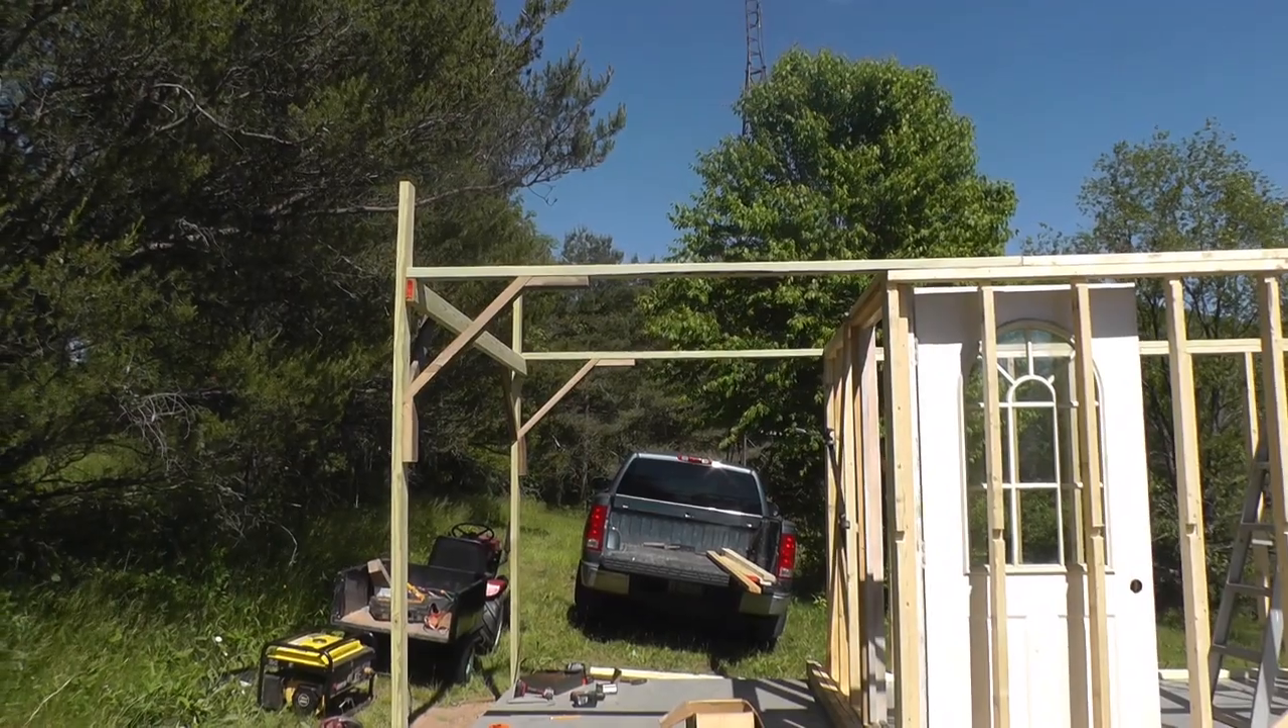We got that top plate on. And it extends out the back for the roof to roll out the back on.